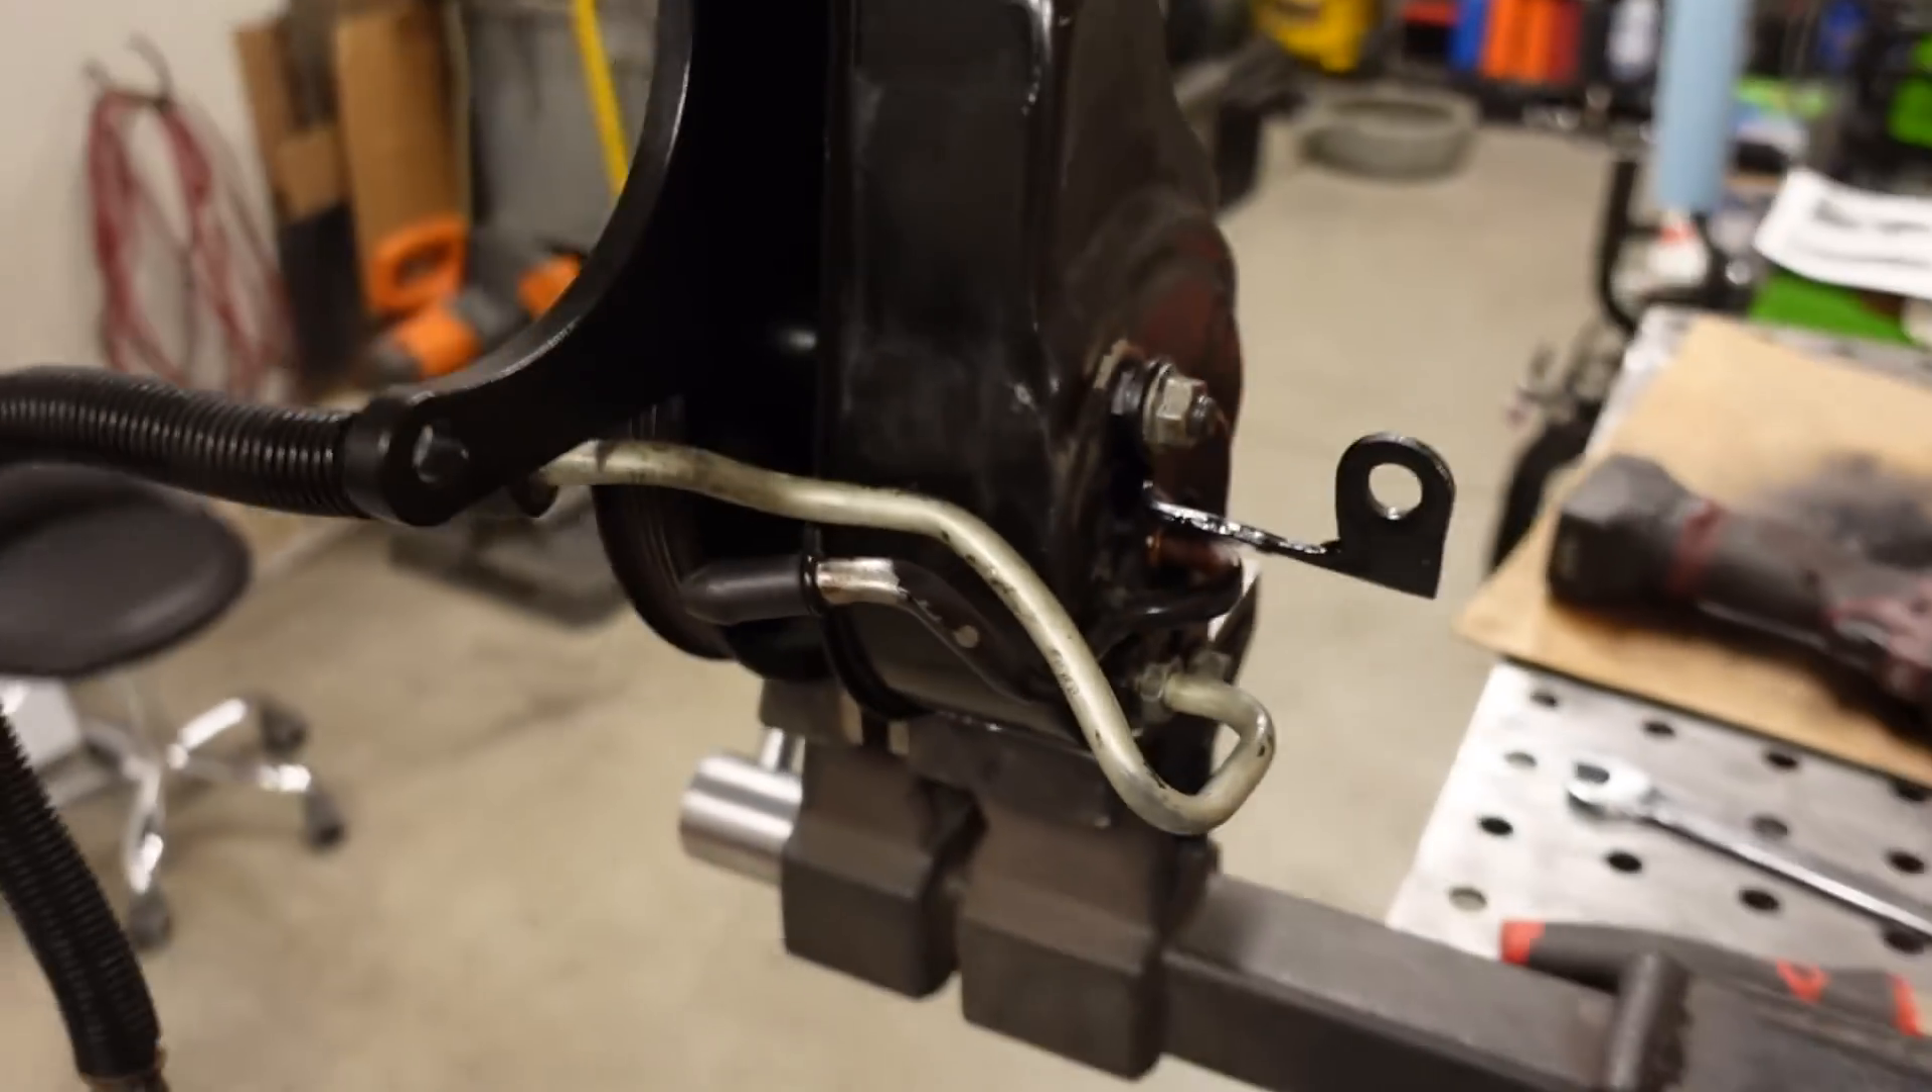So we've got the support bracket on. The hose is now bent.